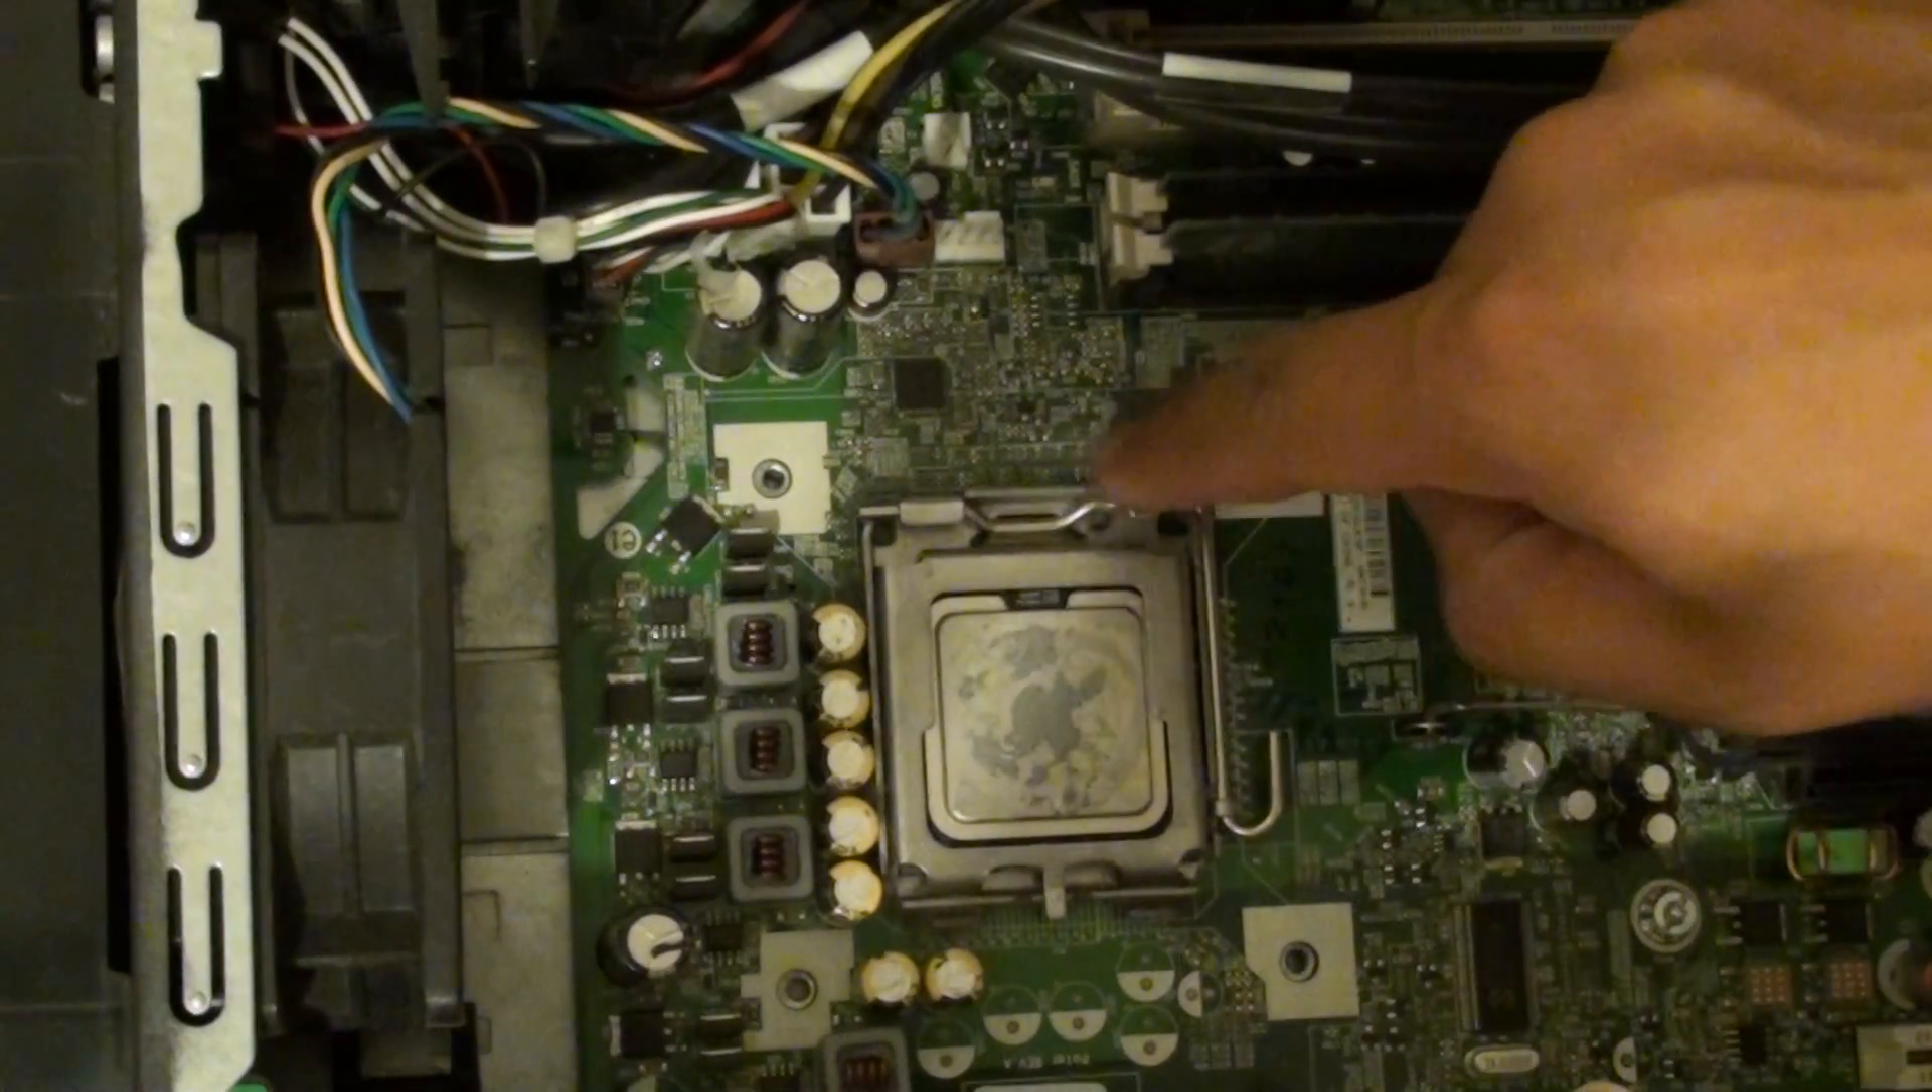So now that we have removed the heat sink, the CPU sits just right here.